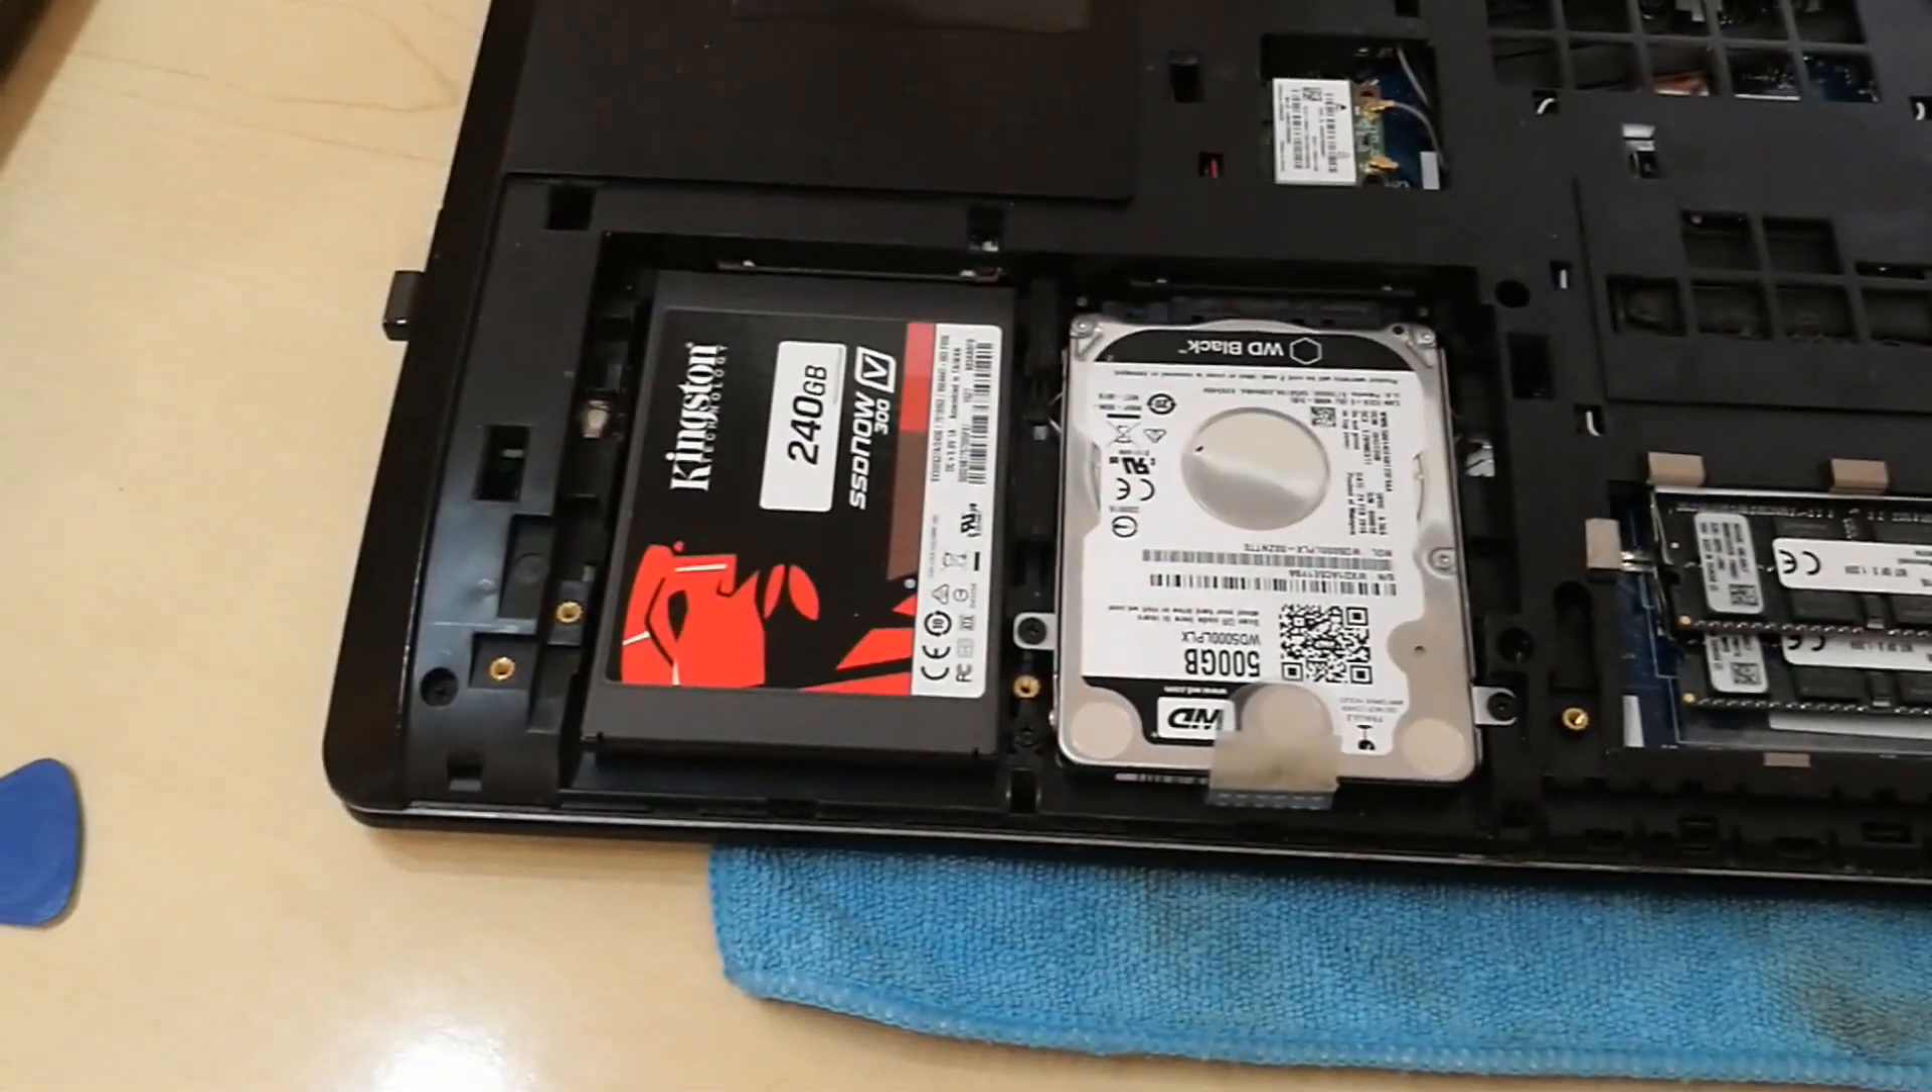With cover removed, you can see on the left, that this computer has room for two drives. In my case, there is one SSD and one HDD.